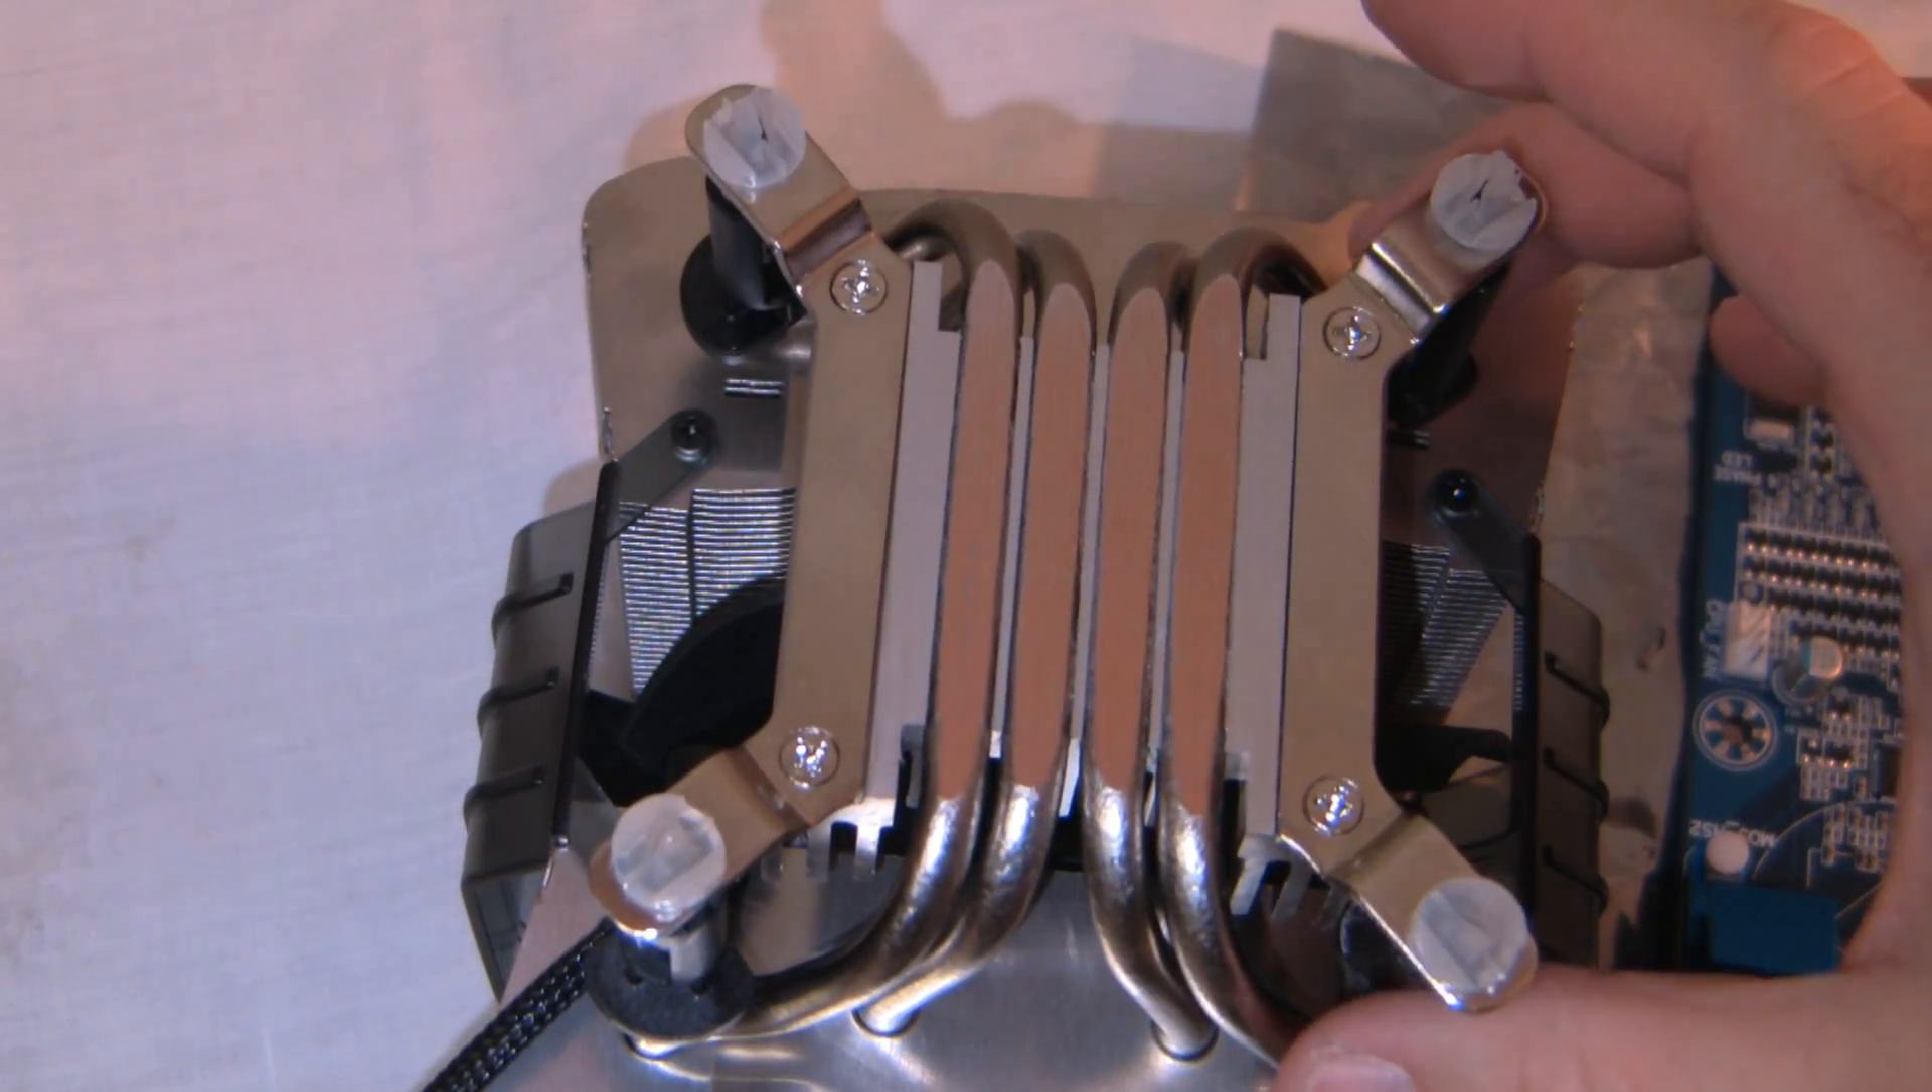The push pins with the bracket are secured to the heat sink.